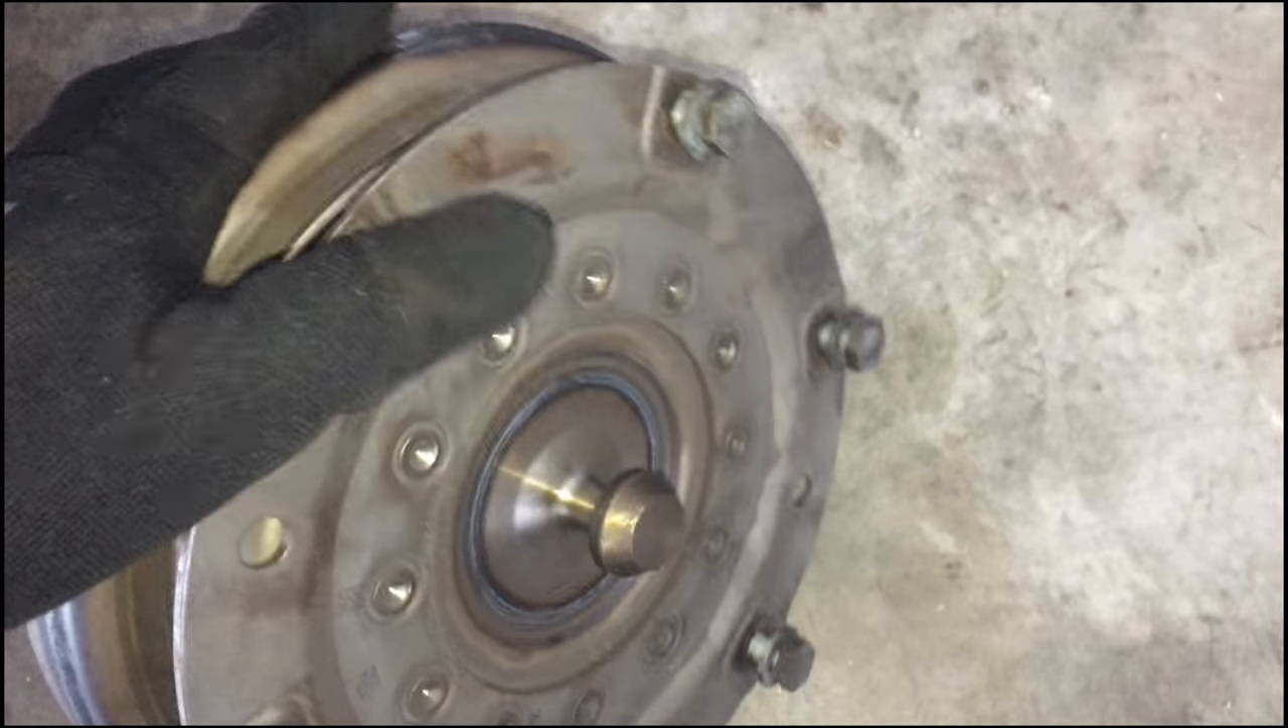Alright, so I have the torque converter out, and it's six bolts that encase the whole torque converter.